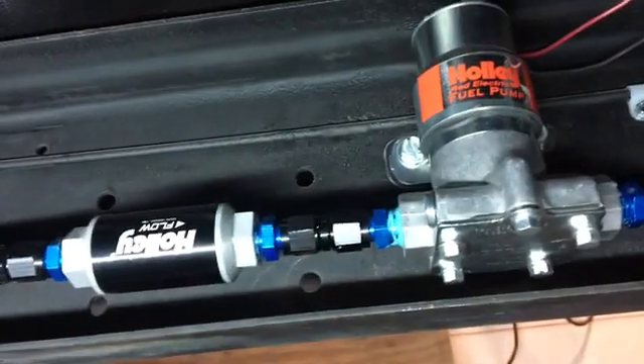And then I have a little union piece to screw right into the fuel pump and I got my fuel pump bolted right there.